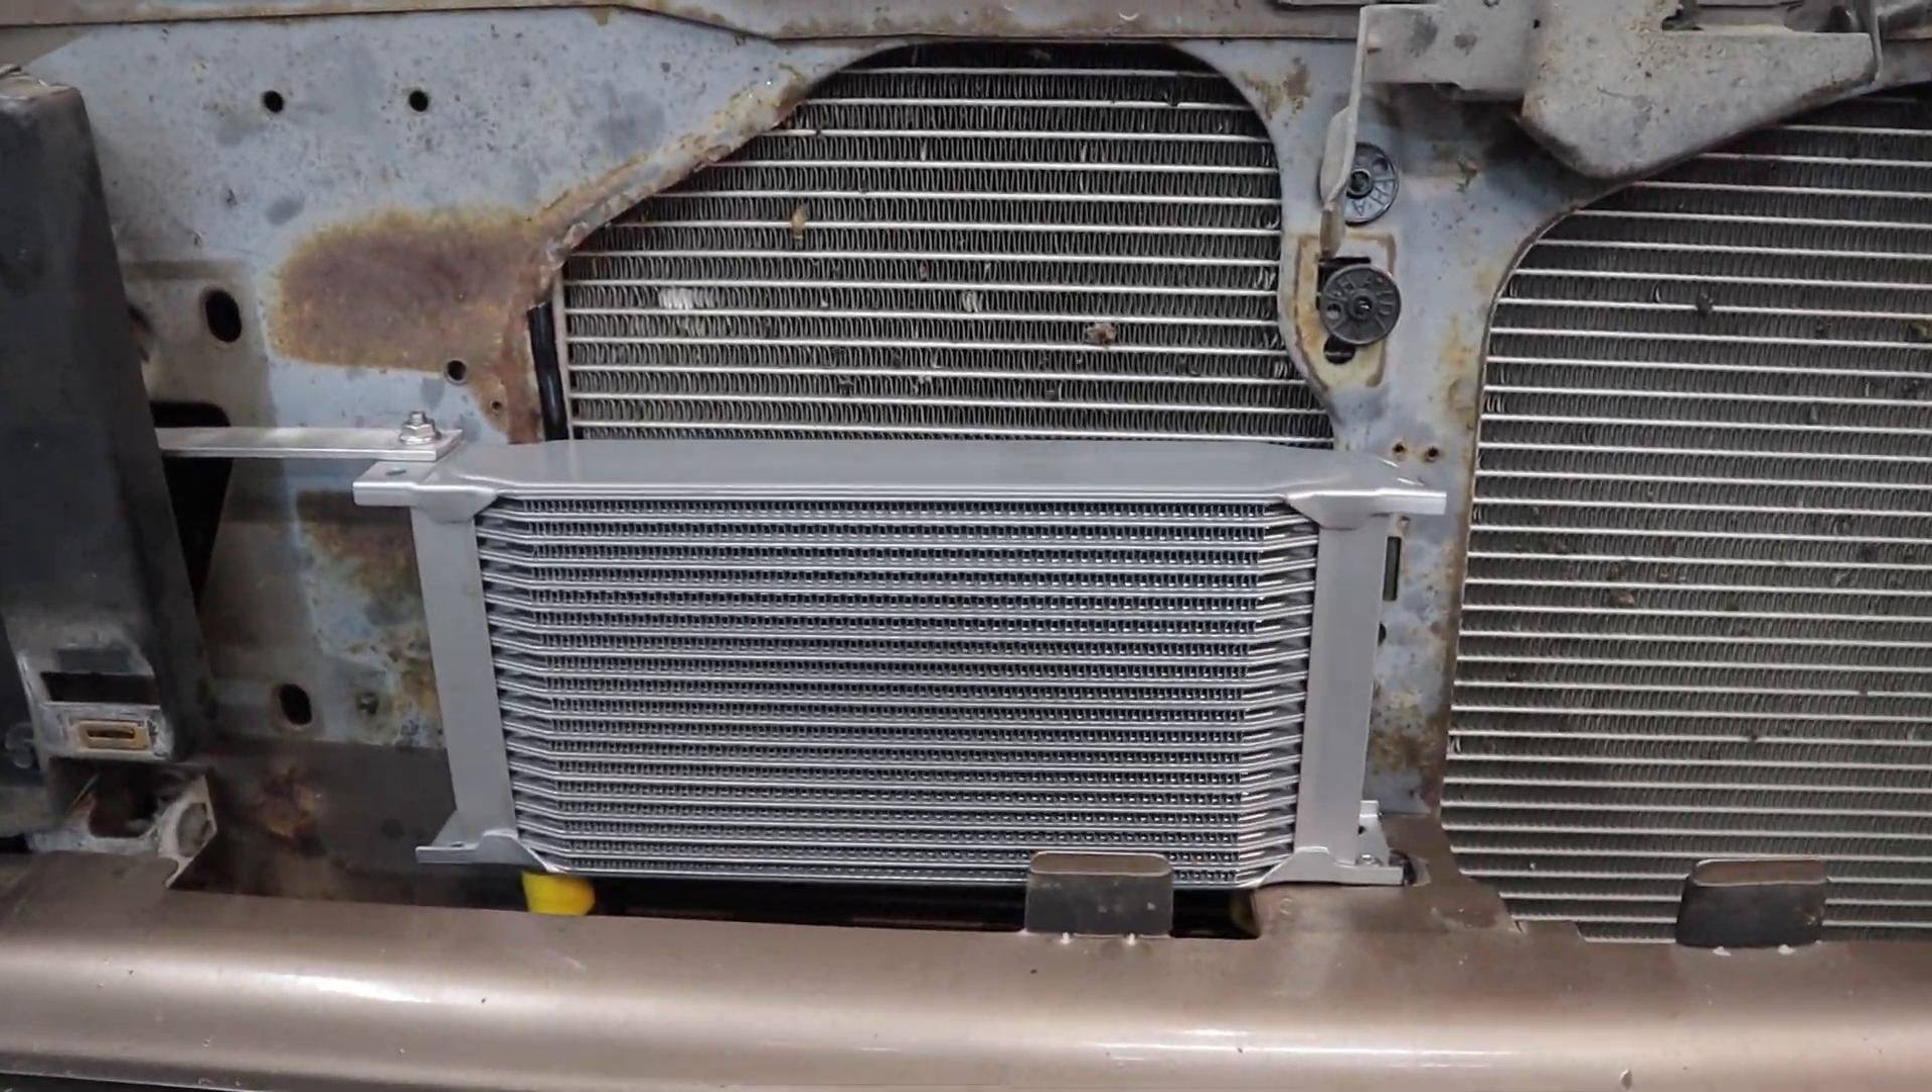We have the cooler mounted. We got our L bracket right there. And all we did was put a bolt through the core support there.